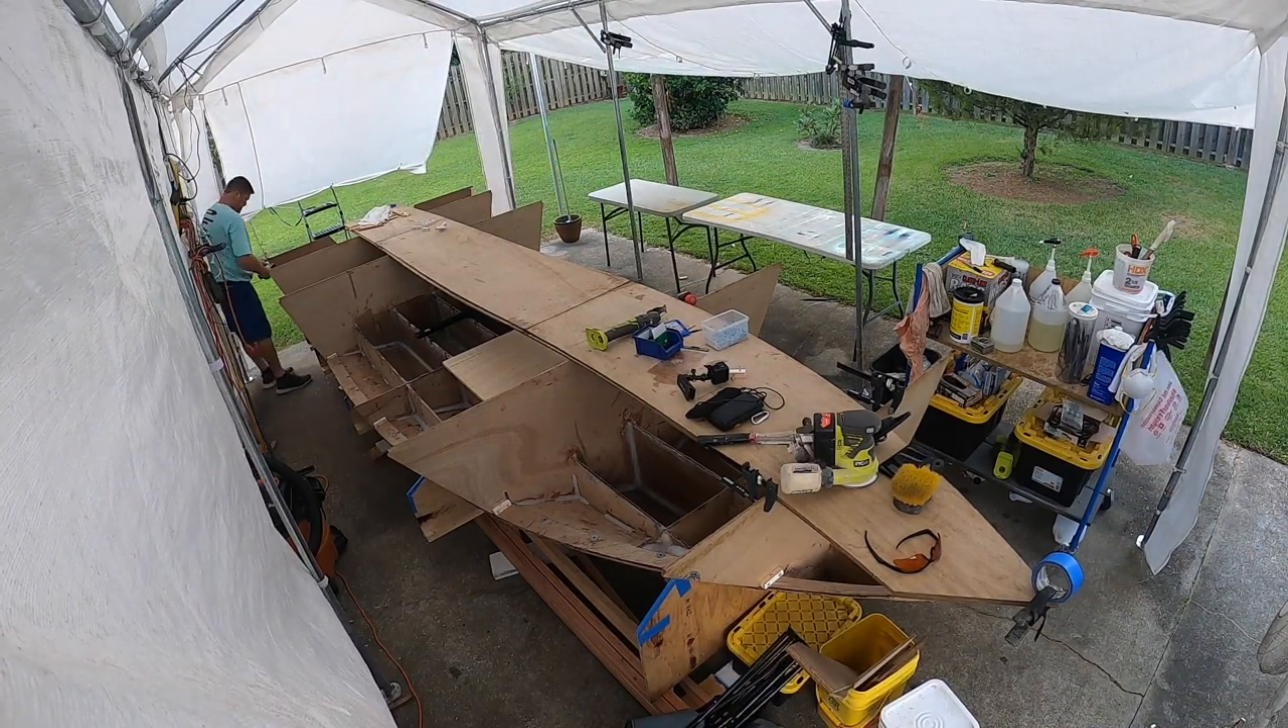I'm actually preparing to put those sides on that you see laying on top of the boat.